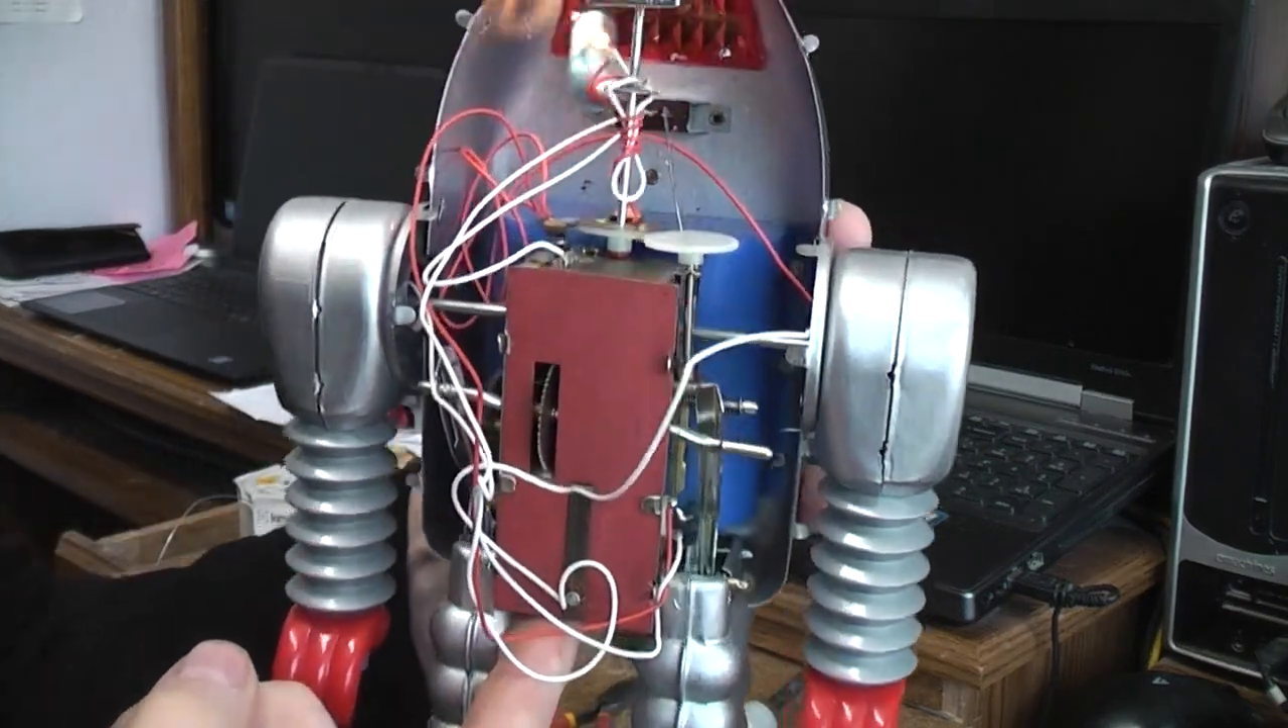I'm going to leave the rest of the wires hanging right now.